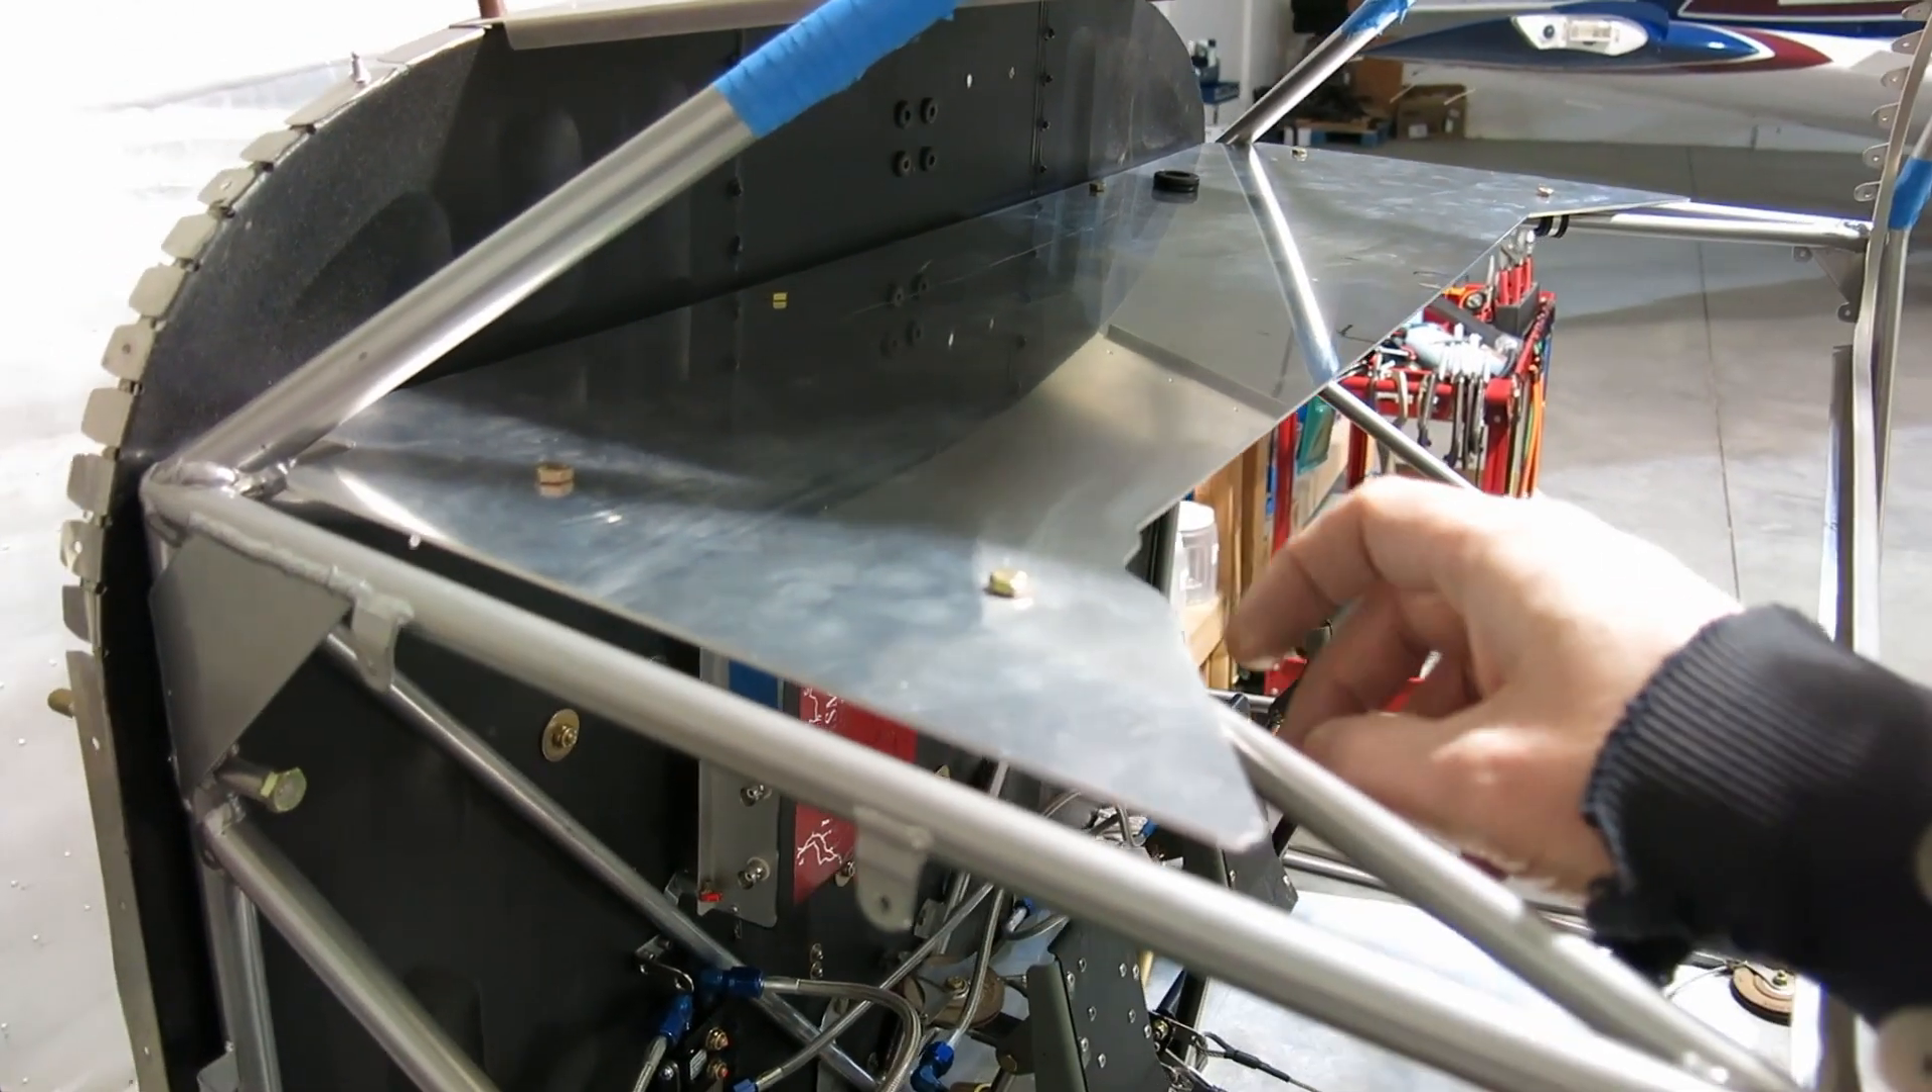I did have to, we've got our, you can see we've got our shelf fit up. It's not screwed down or anything like that, but we've got everything in place.